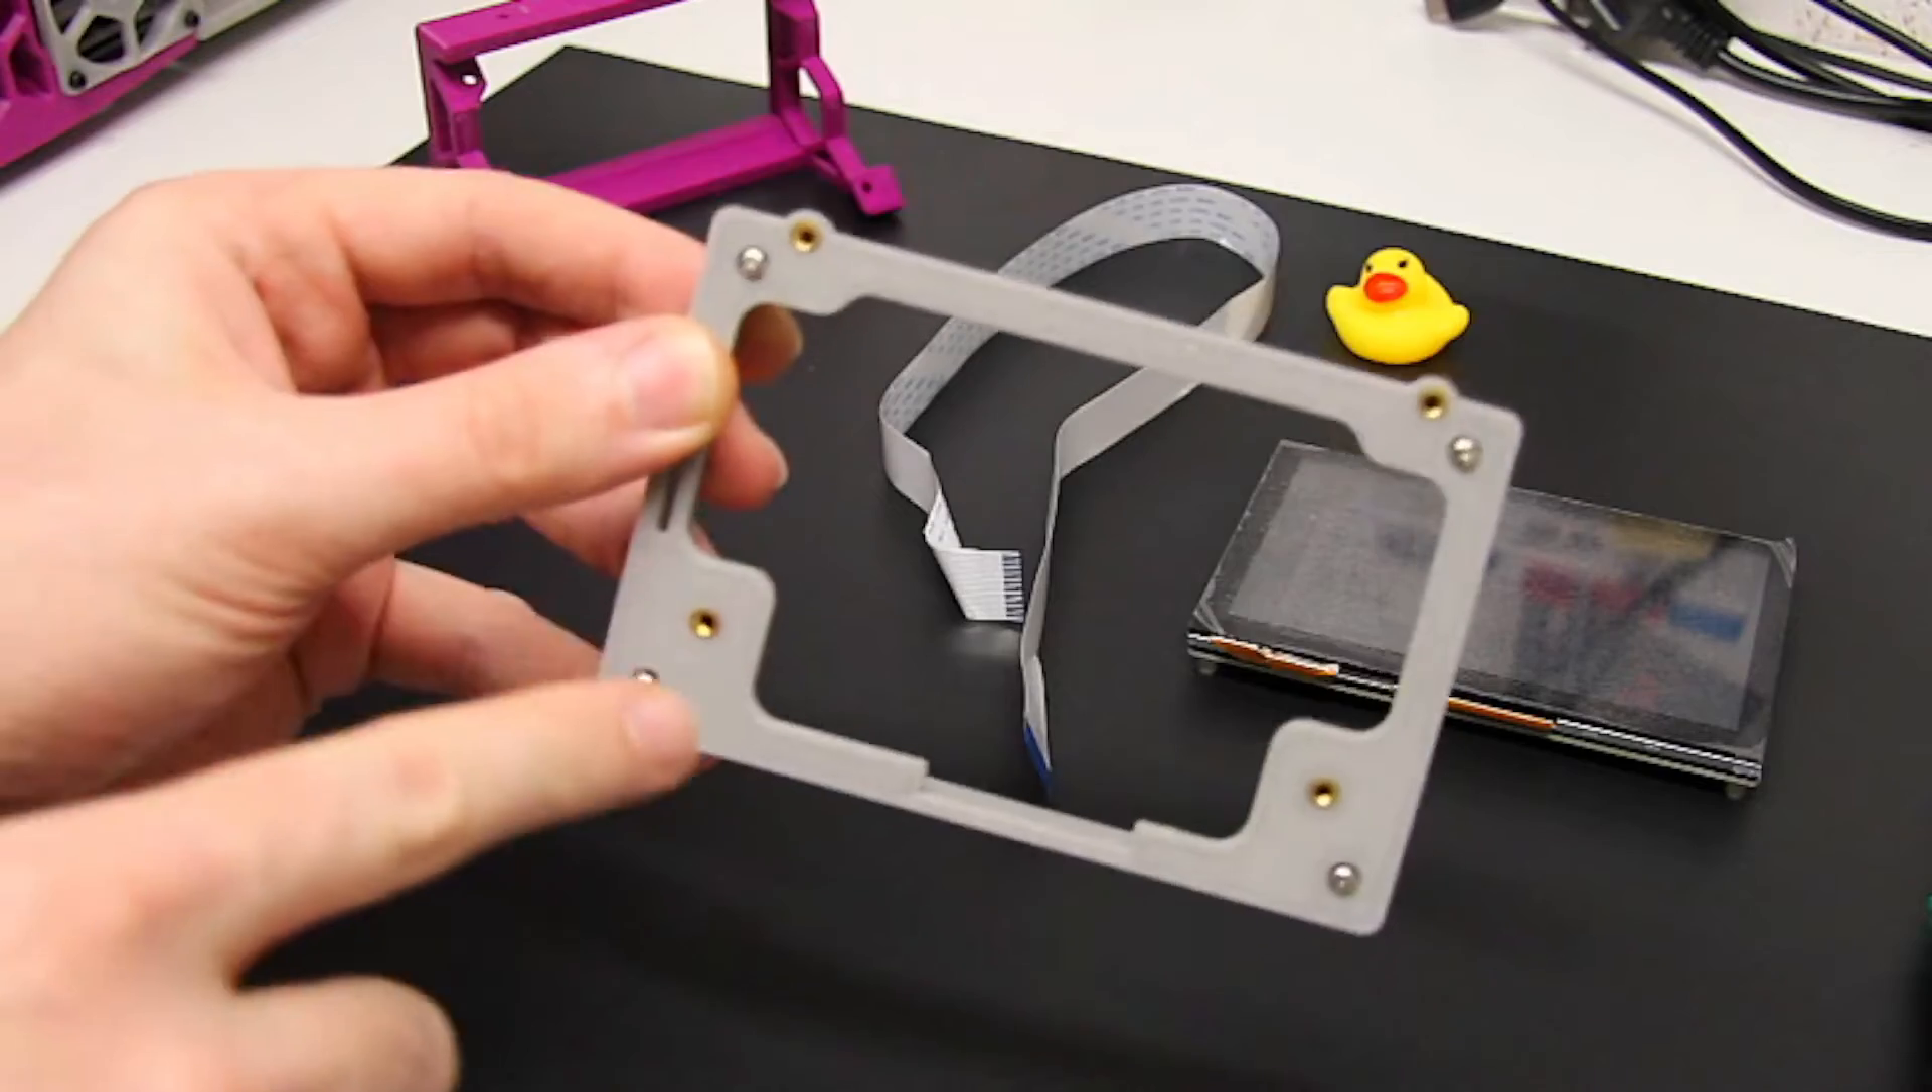So this part has four heat set inserts which I've already put in and then I've just gone ahead and started putting the screws in so that they're in the right places.